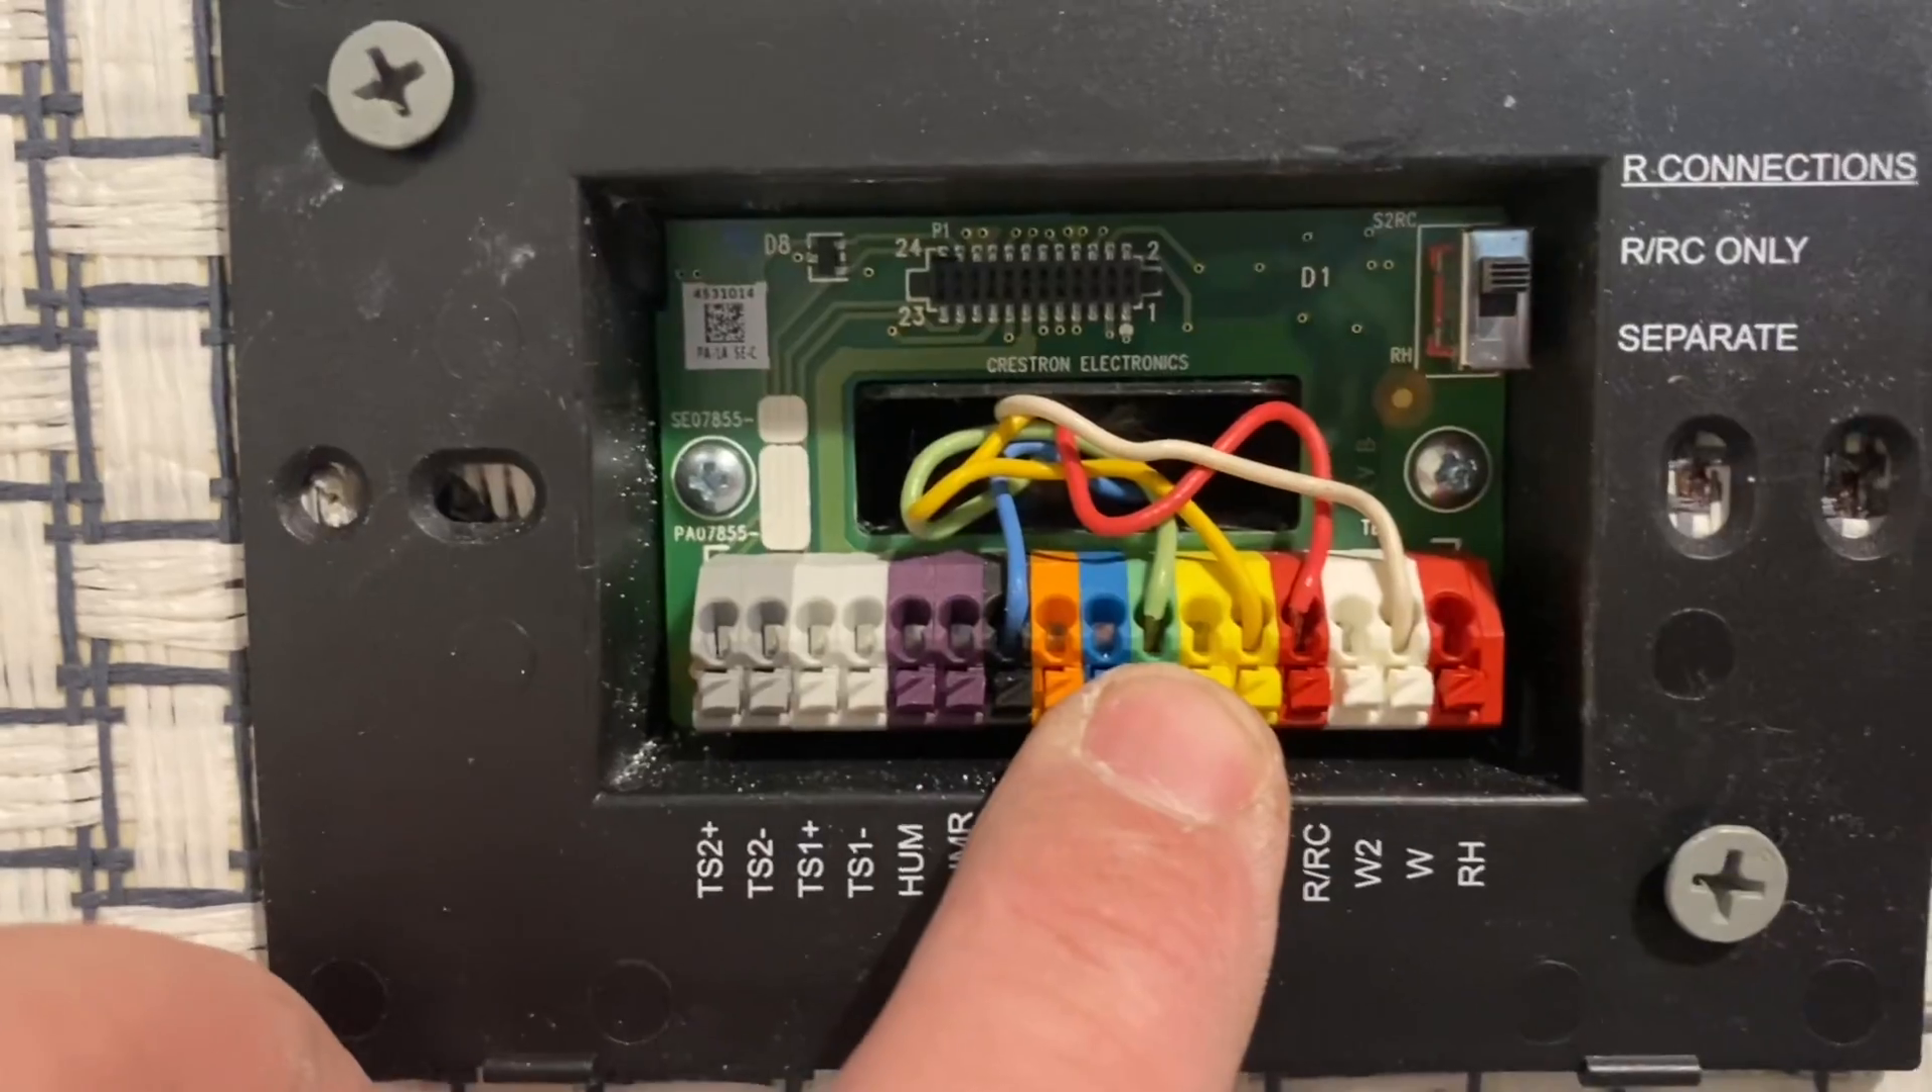I got all my wires there it doesn't look the best but it's behind the plate.